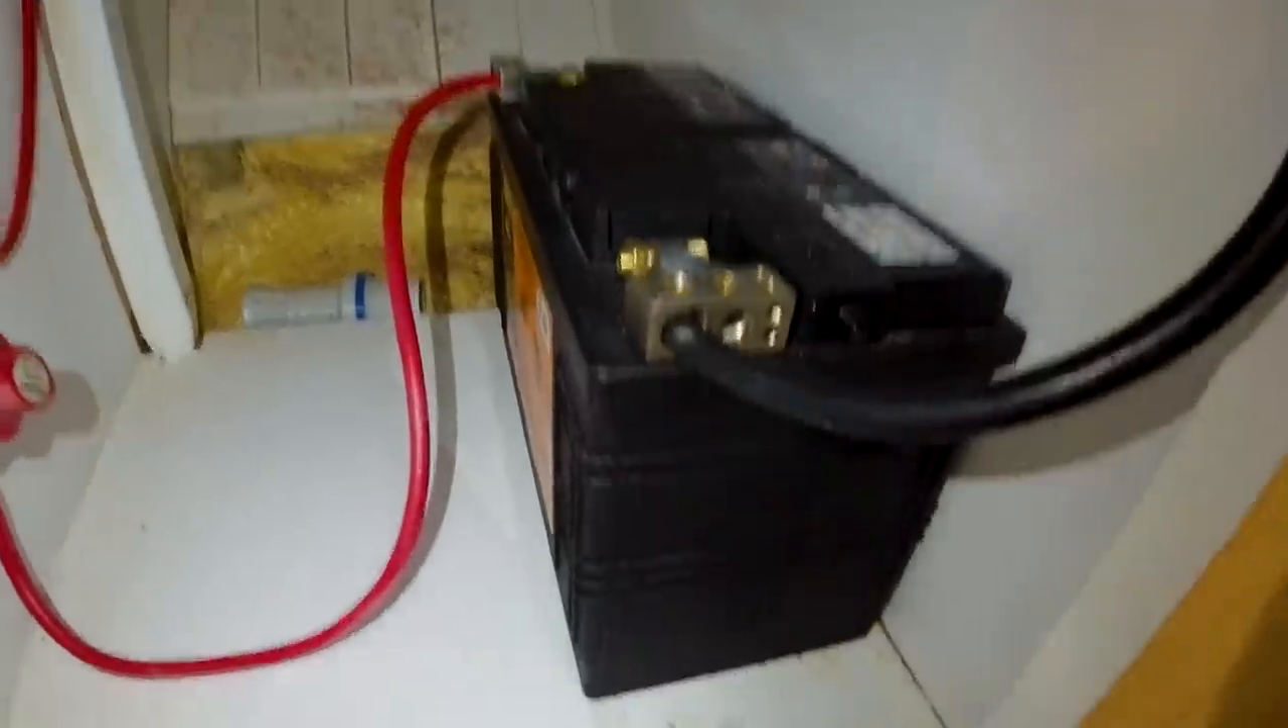Battery is in place and there's no securing.